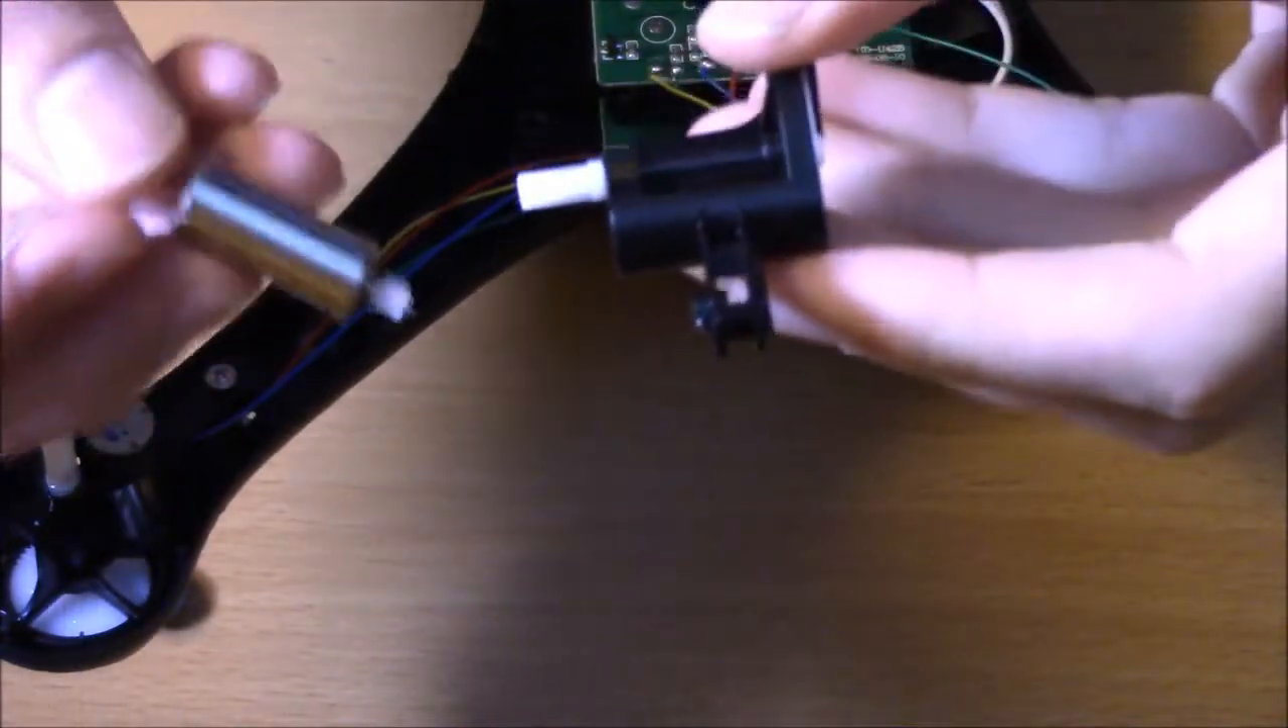All right, so now your motor is out.